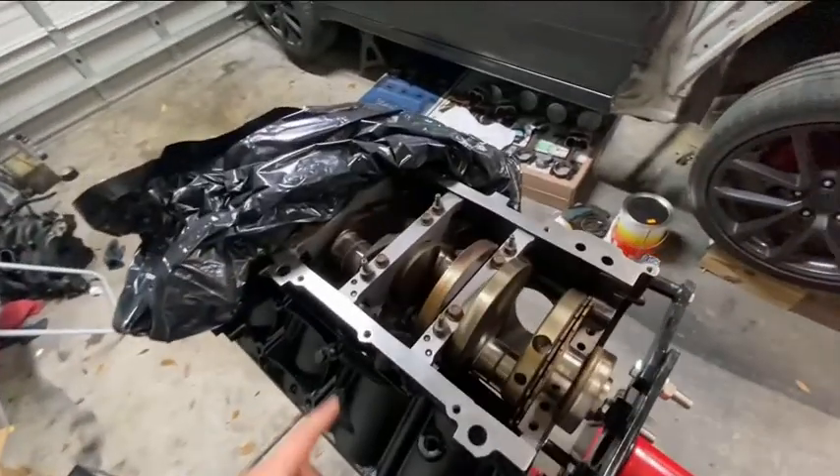So what I've gone ahead and done right now is put the crank in it's a mock setup.